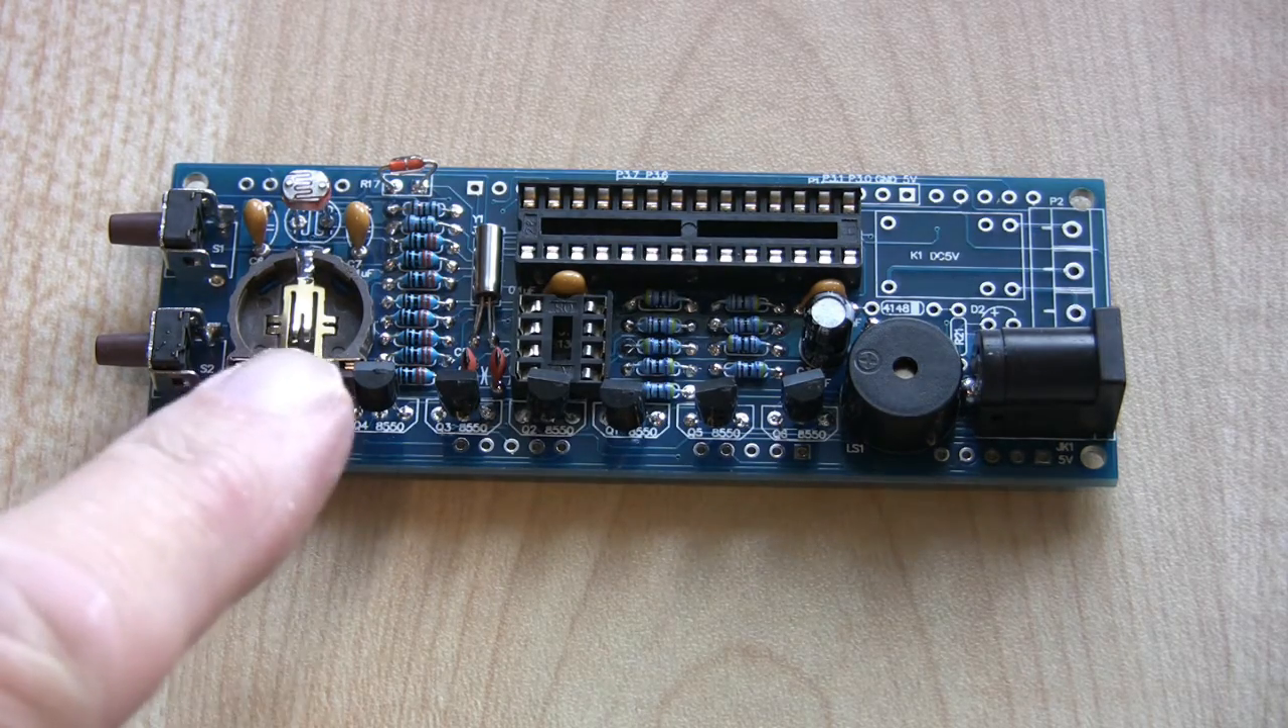I haven't put the ICs on yet and I haven't put the battery kit in the board.